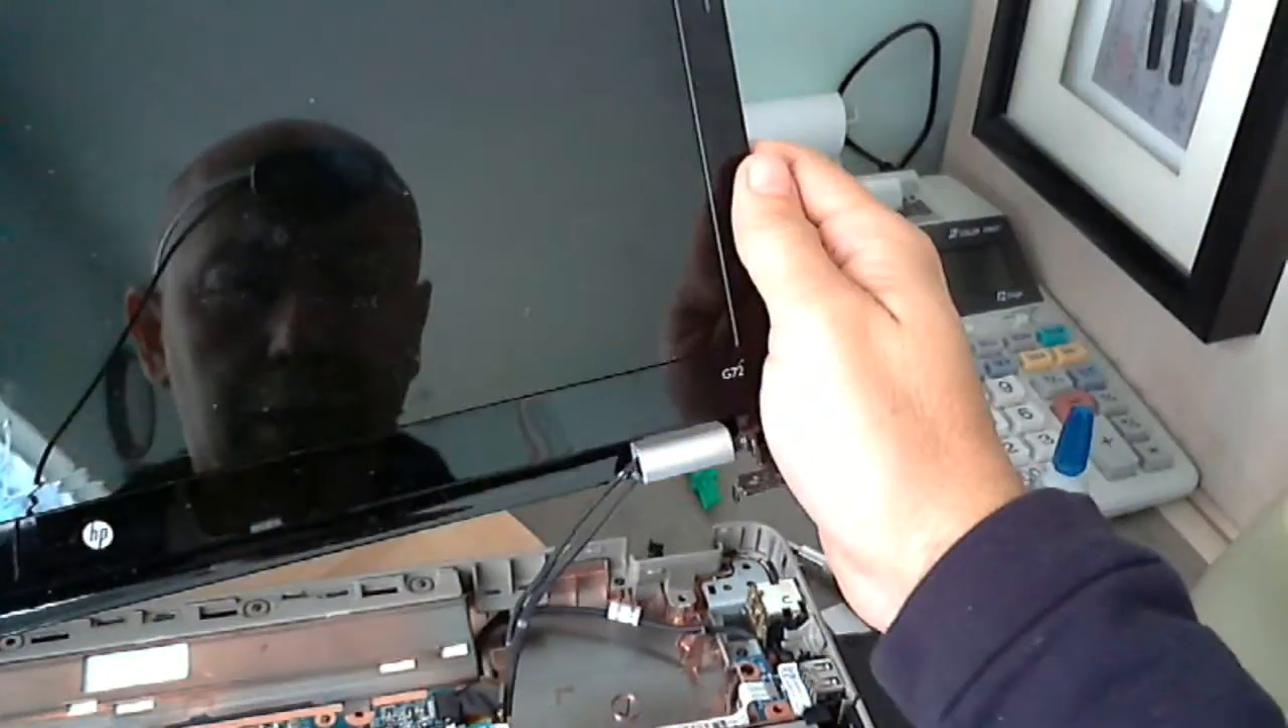Next thing we do is lift up the screen assembly. Now you'll notice there's still some wires connected to it.